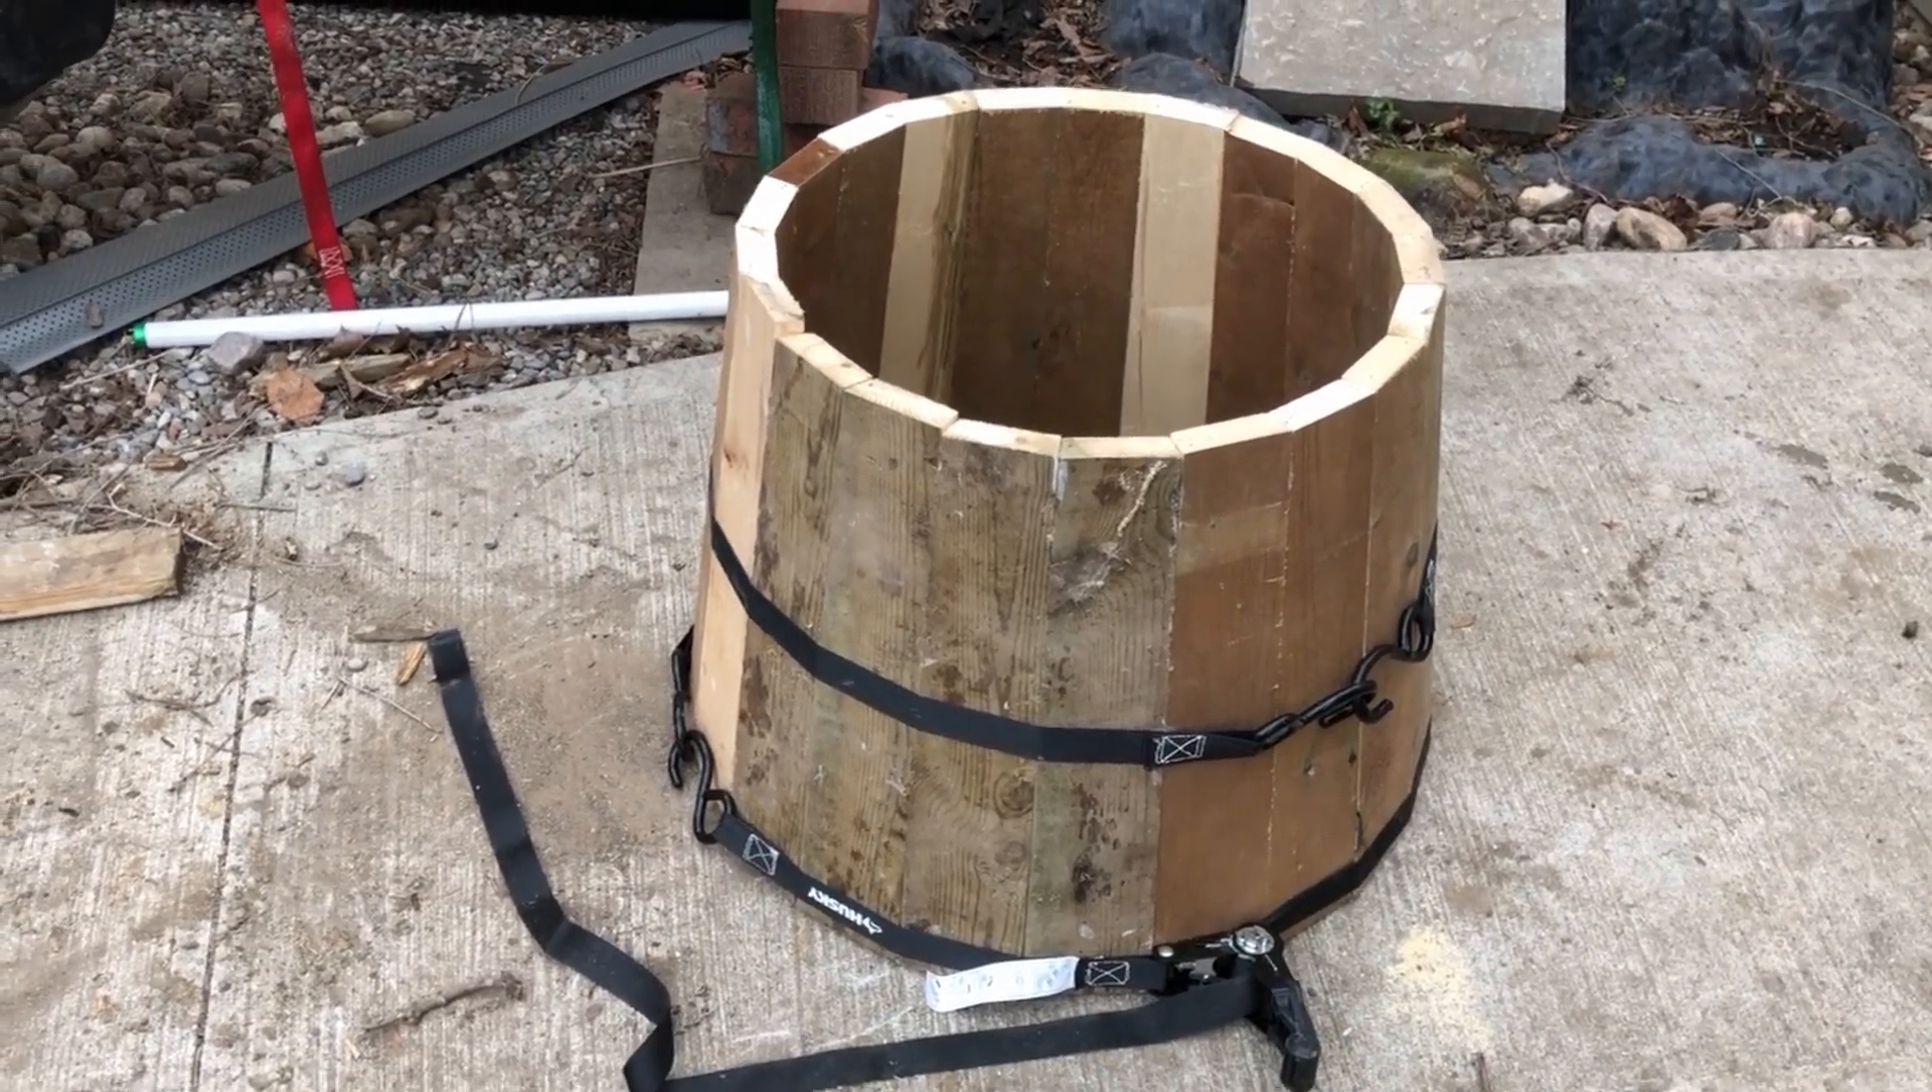My planter buckets have been glued and screwed together and I'm using straps to squeeze them tight as they dry.